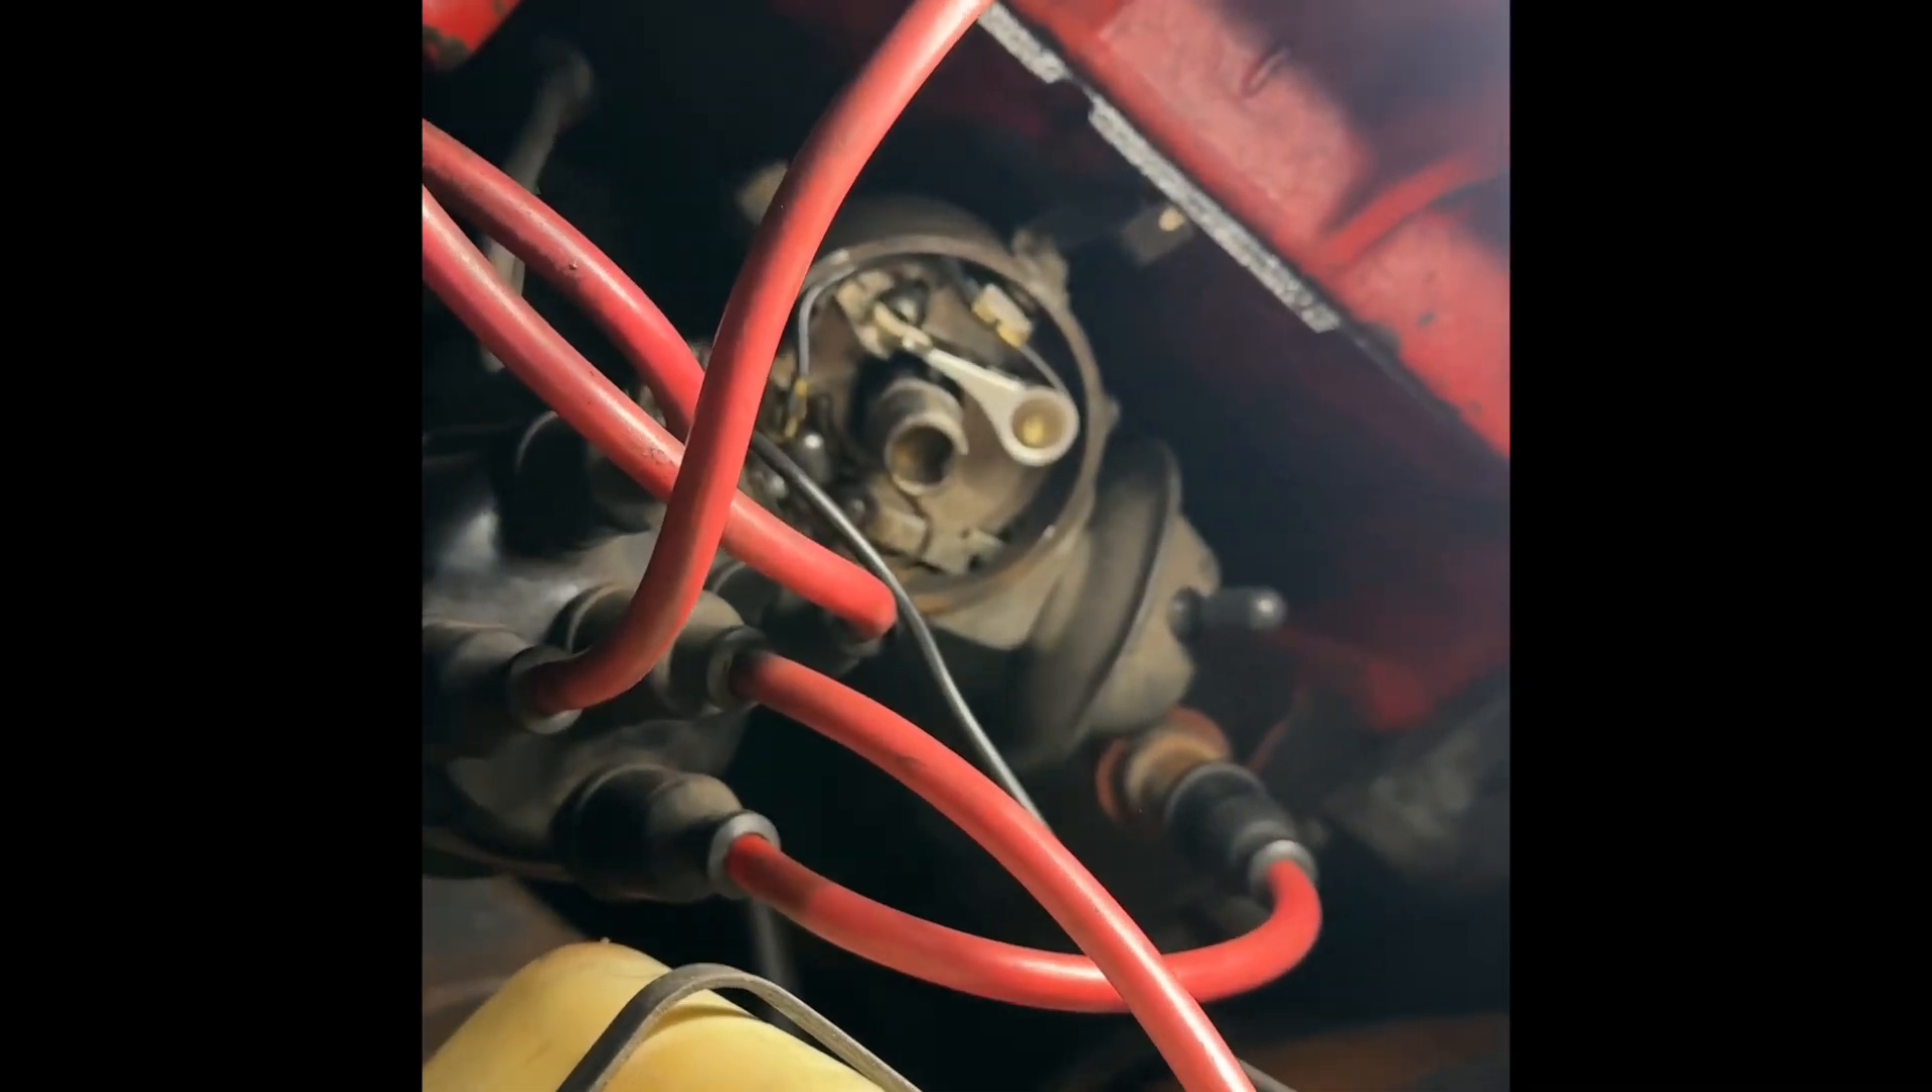Okay so here you can see i've pulled off the distributor cap.